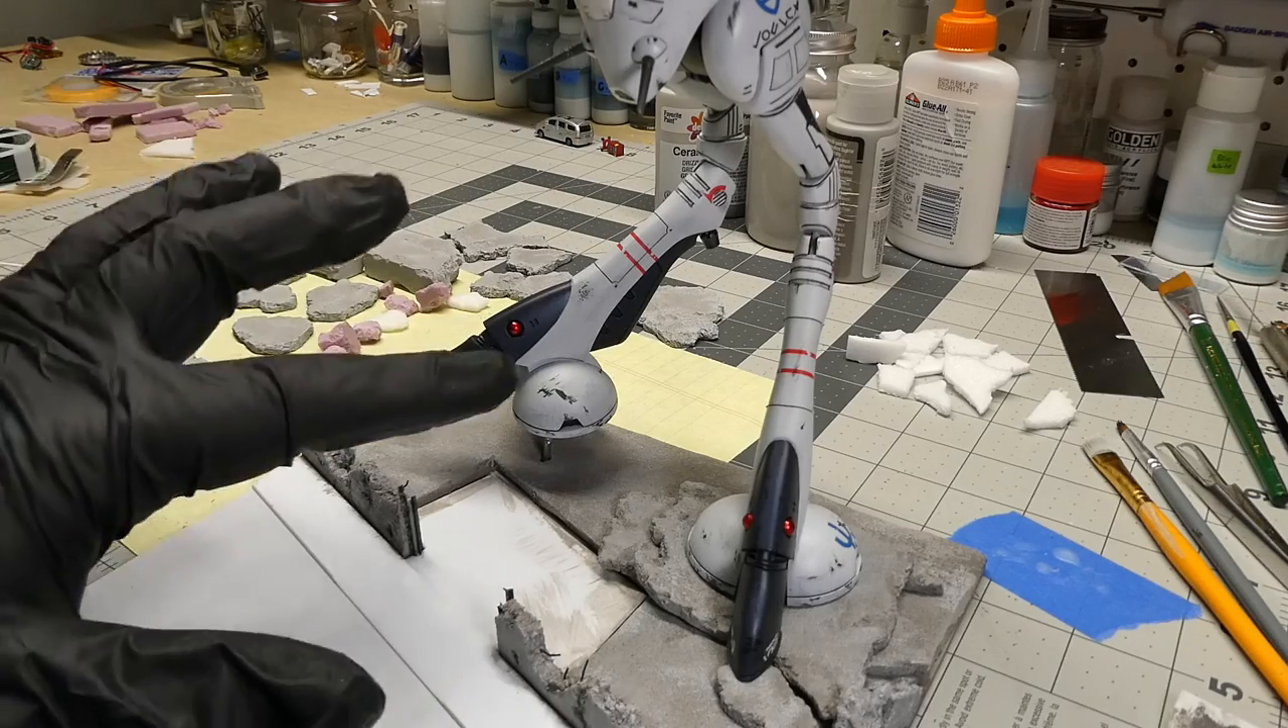Also, as you can see, I've mounted the model.